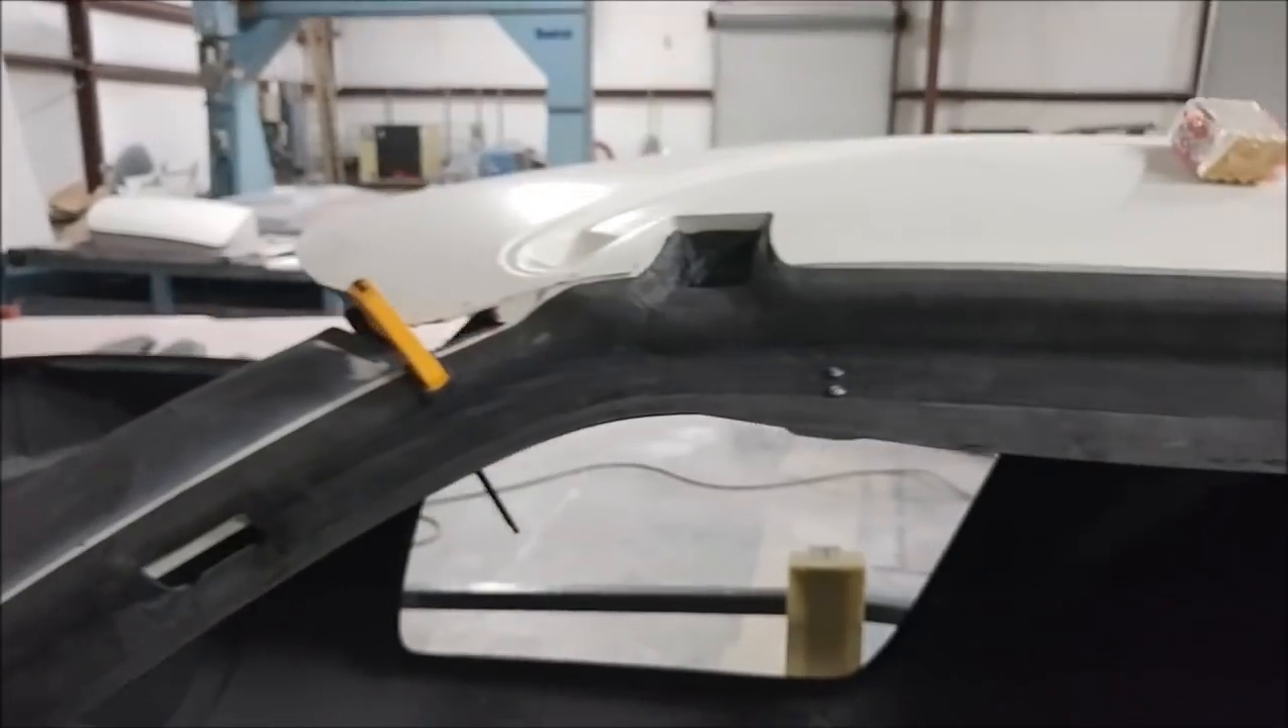Now I've got it set in place on the fuselage and just sort of clamped there.